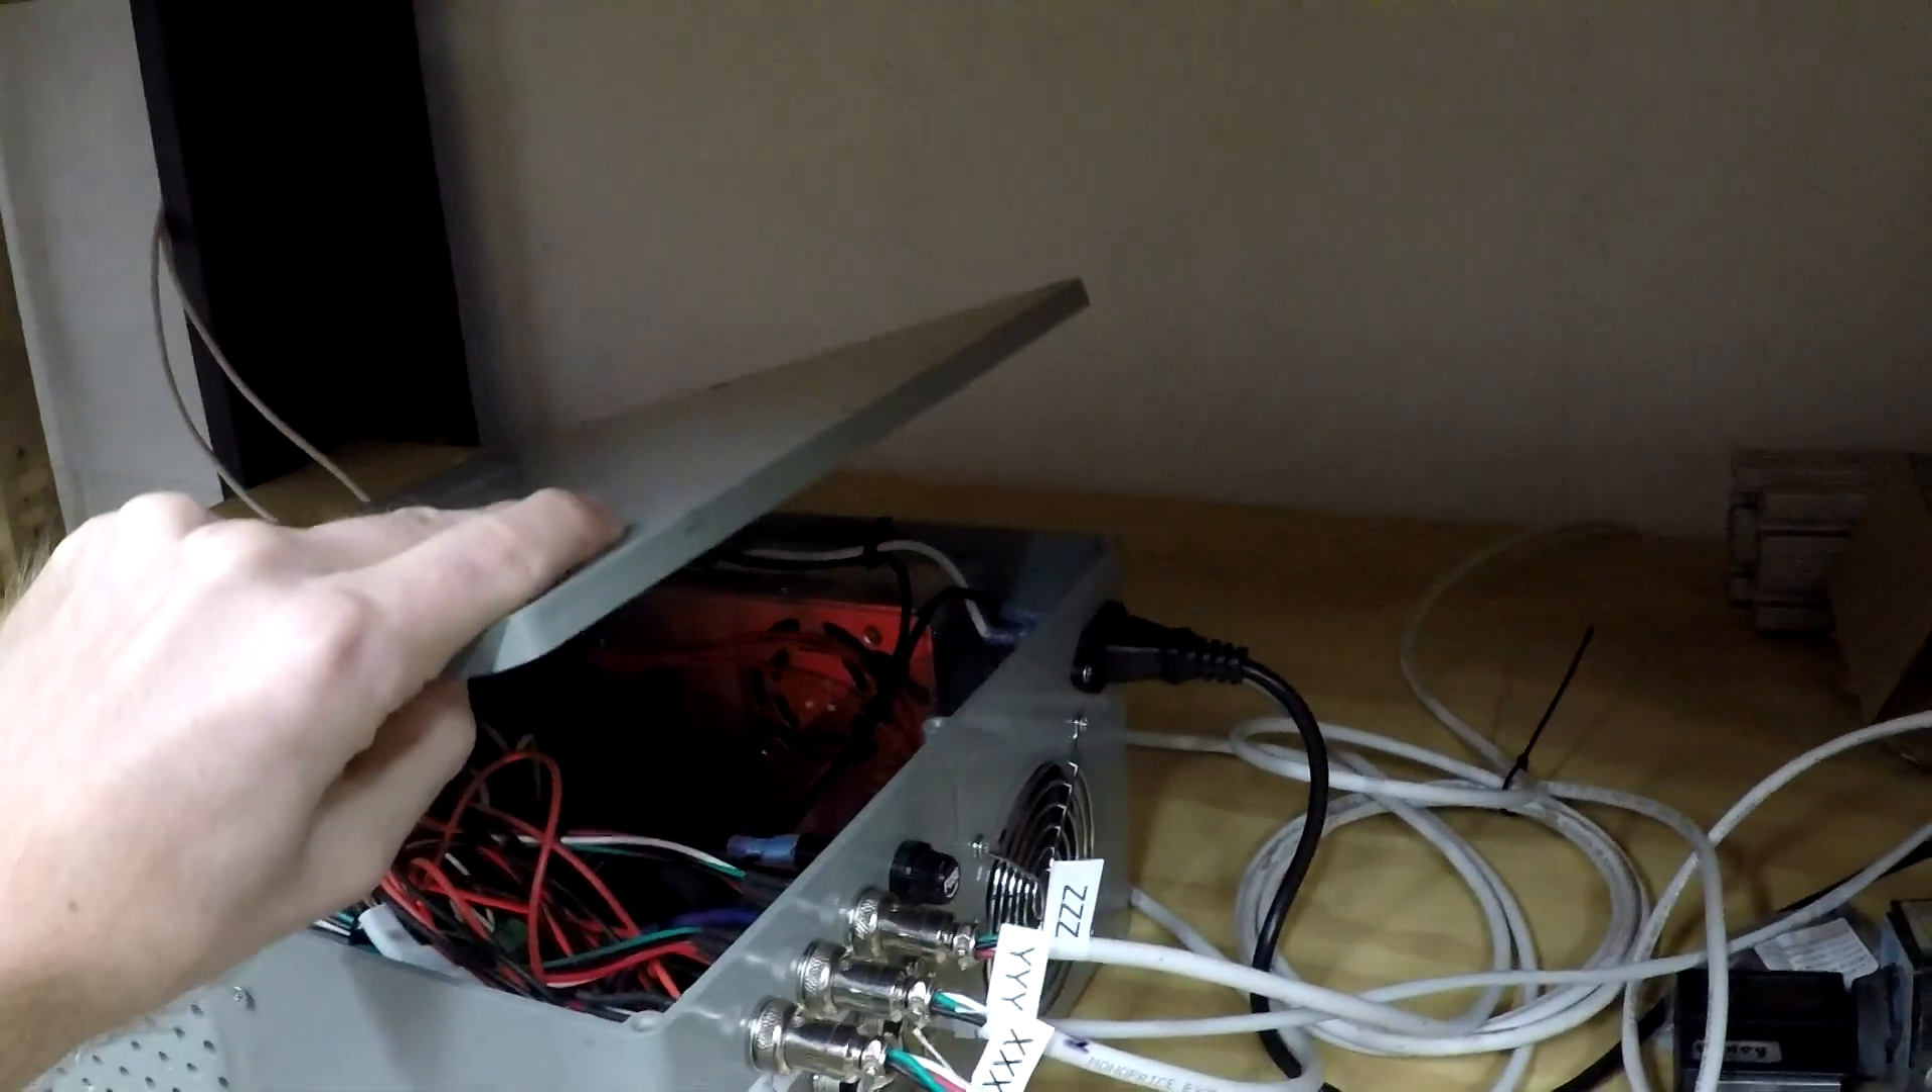I don't have the top screwed on.